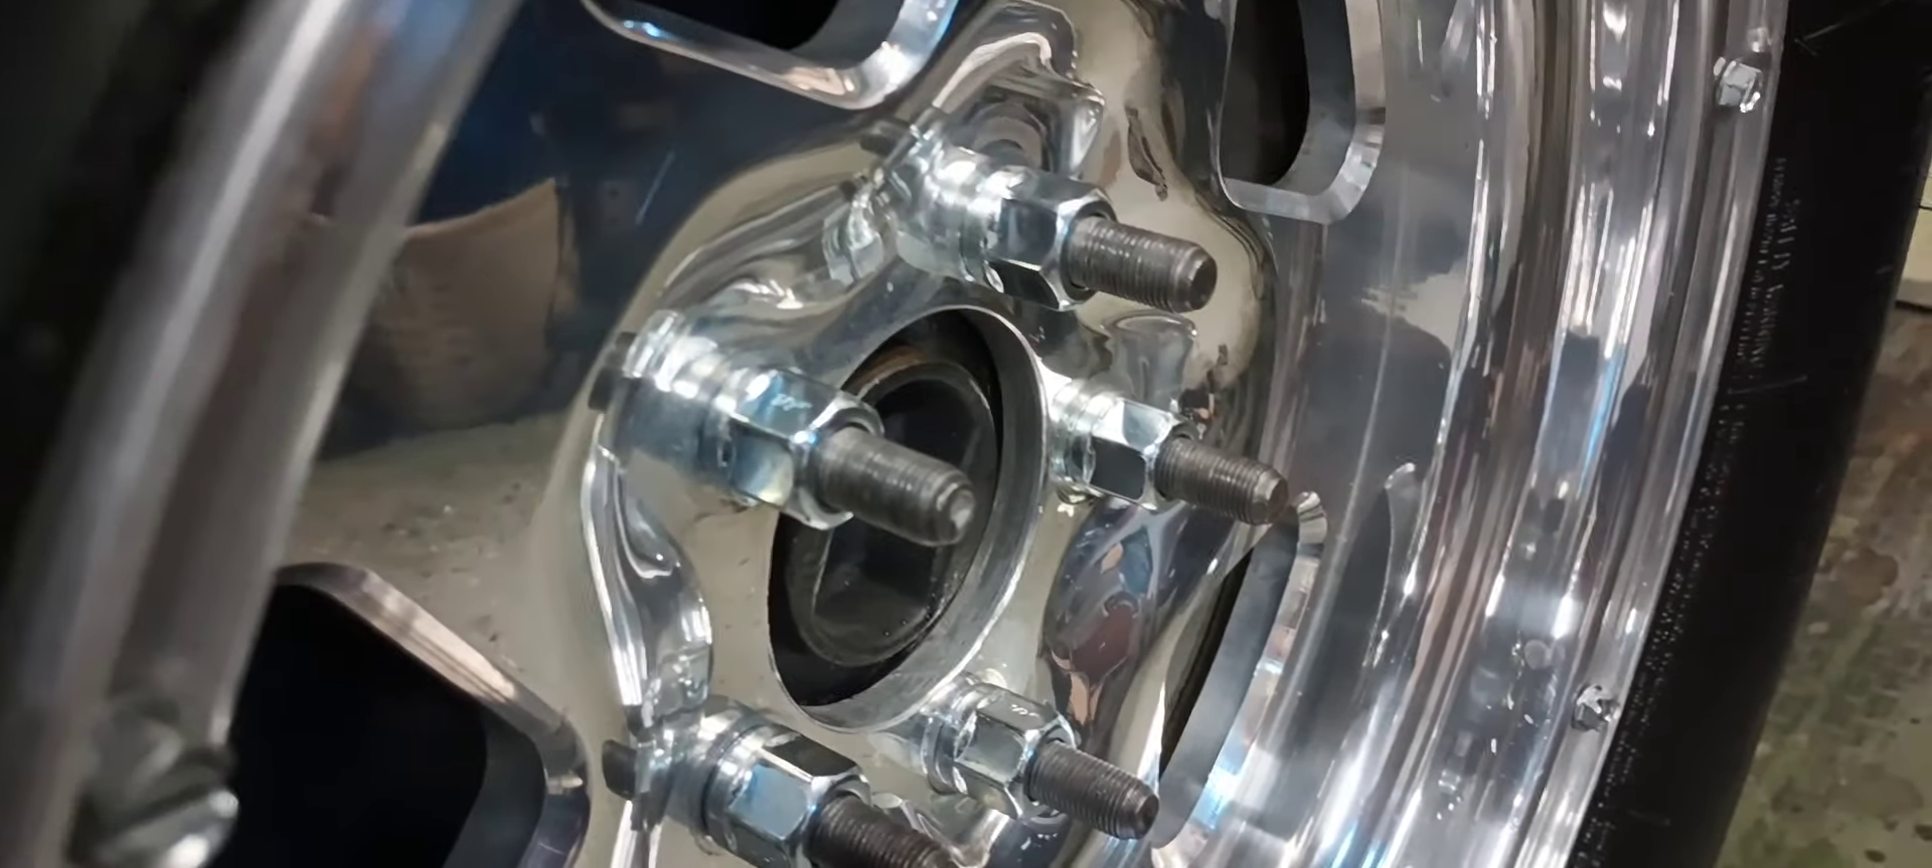As you can see, we have more than plenty of thread engagement now.